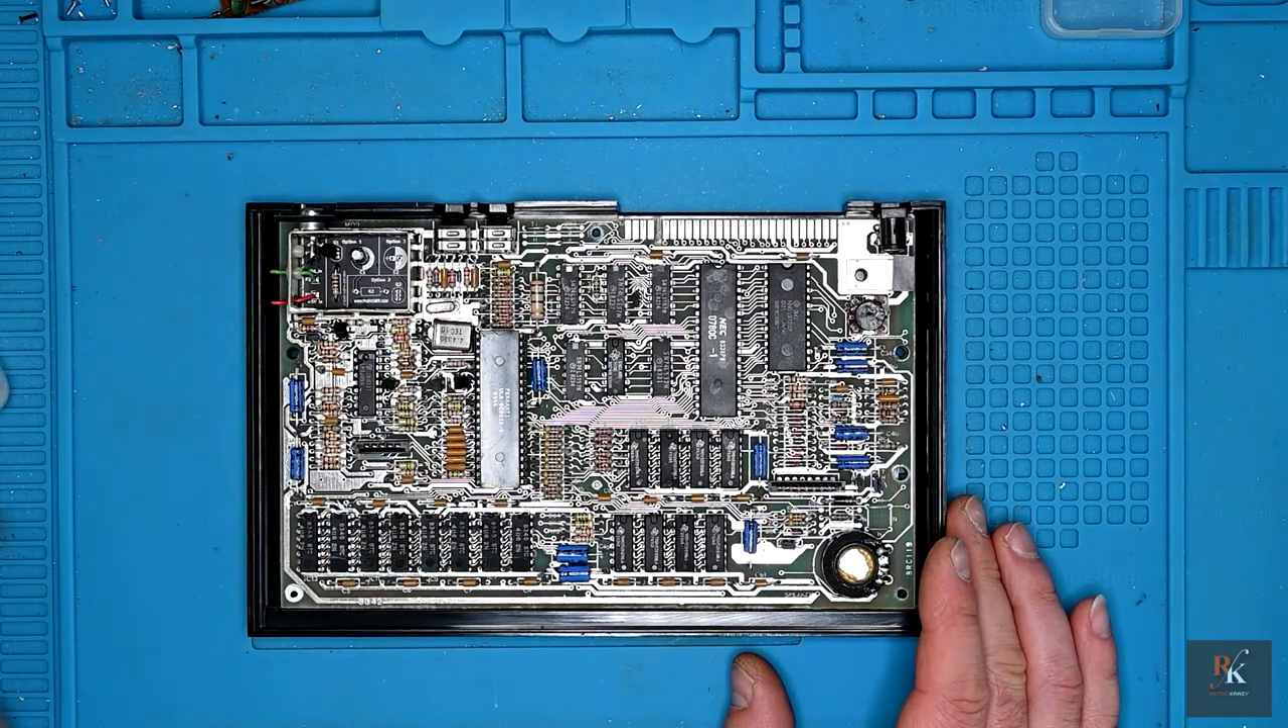I've taken the liberty of popping the motherboard into the case.